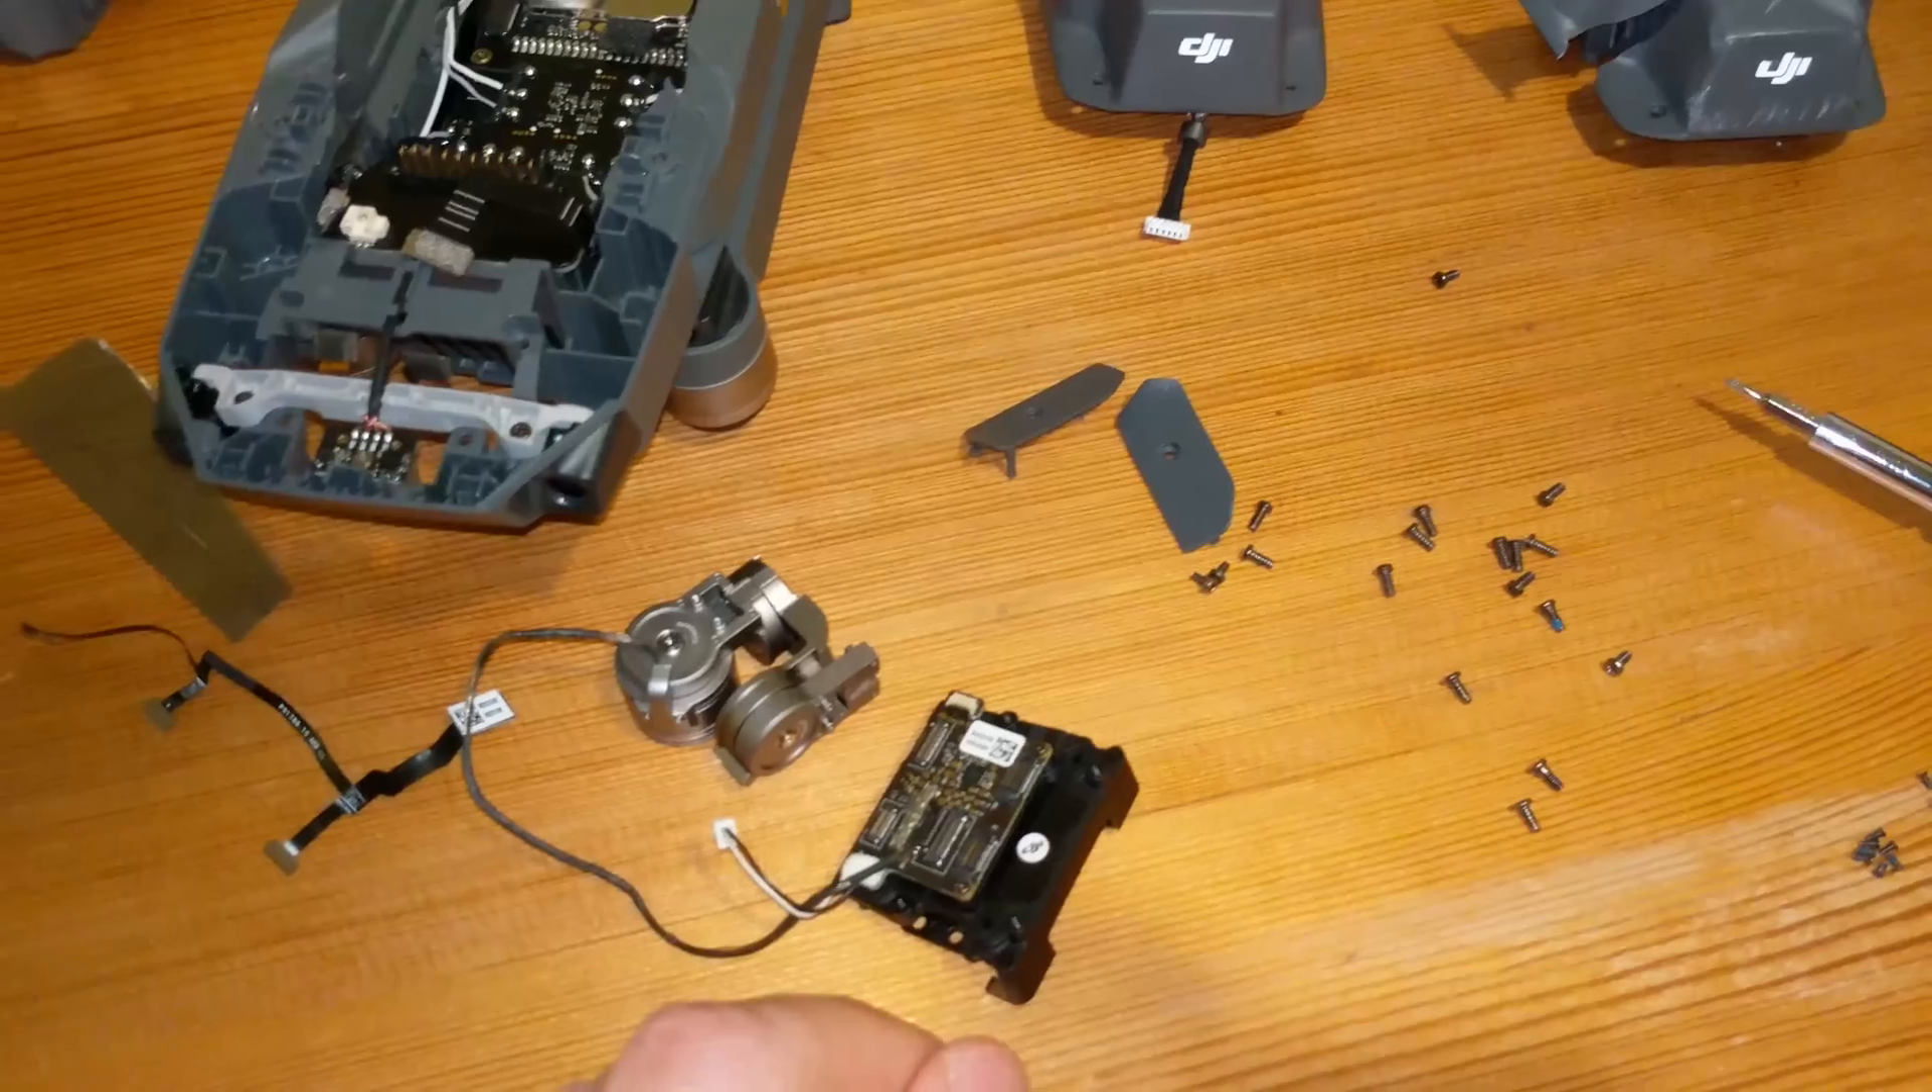Alright, so, I already took out the gimbal as you can see.